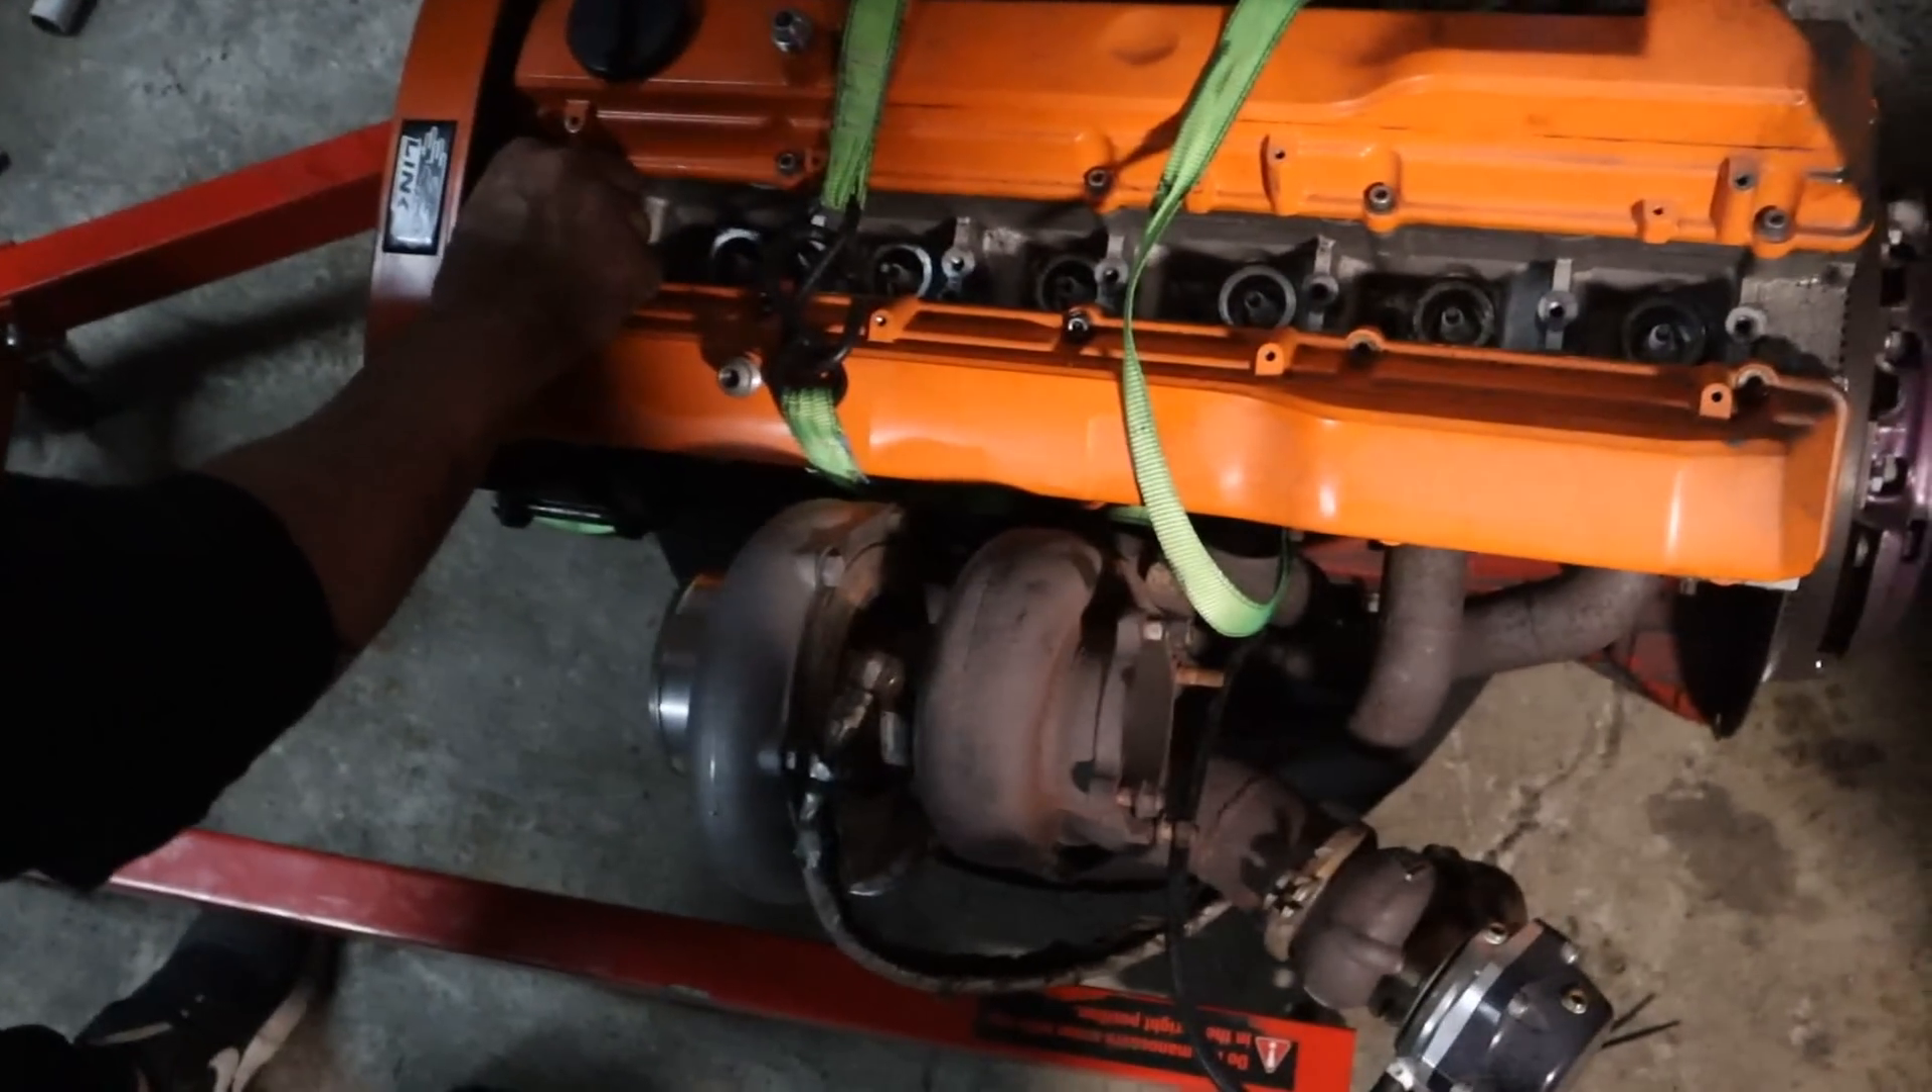Yeah so we just got the motor out.